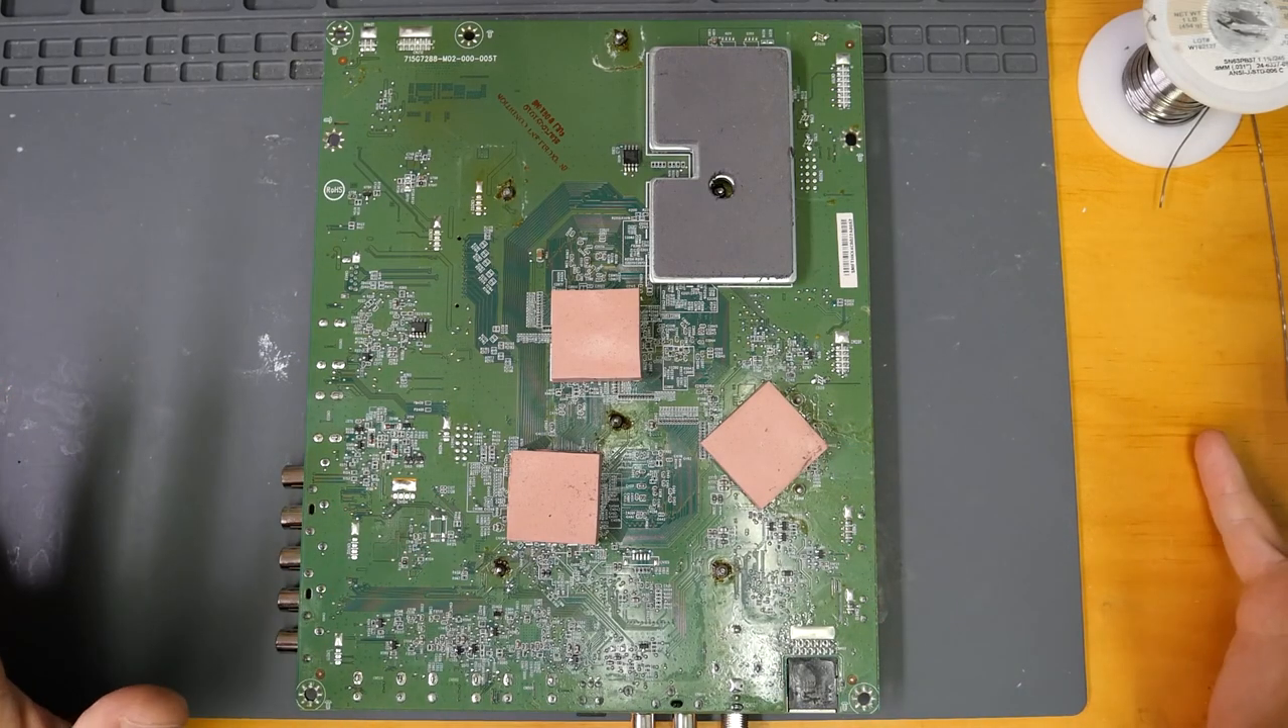I do find it hard to believe that a proper reflow could have been done with these pads not removed, especially because they do not look heat stressed in any way, shape, or form.